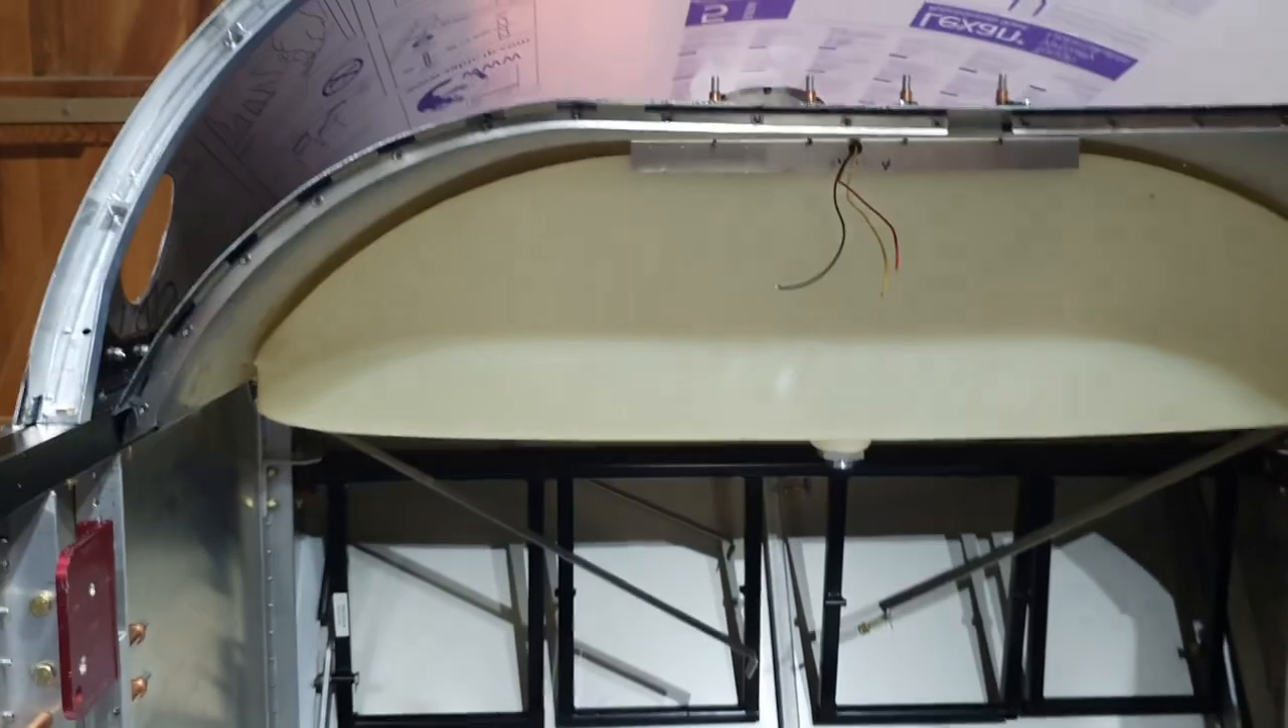If I turn the camera around I've got the fuel tank in situ.